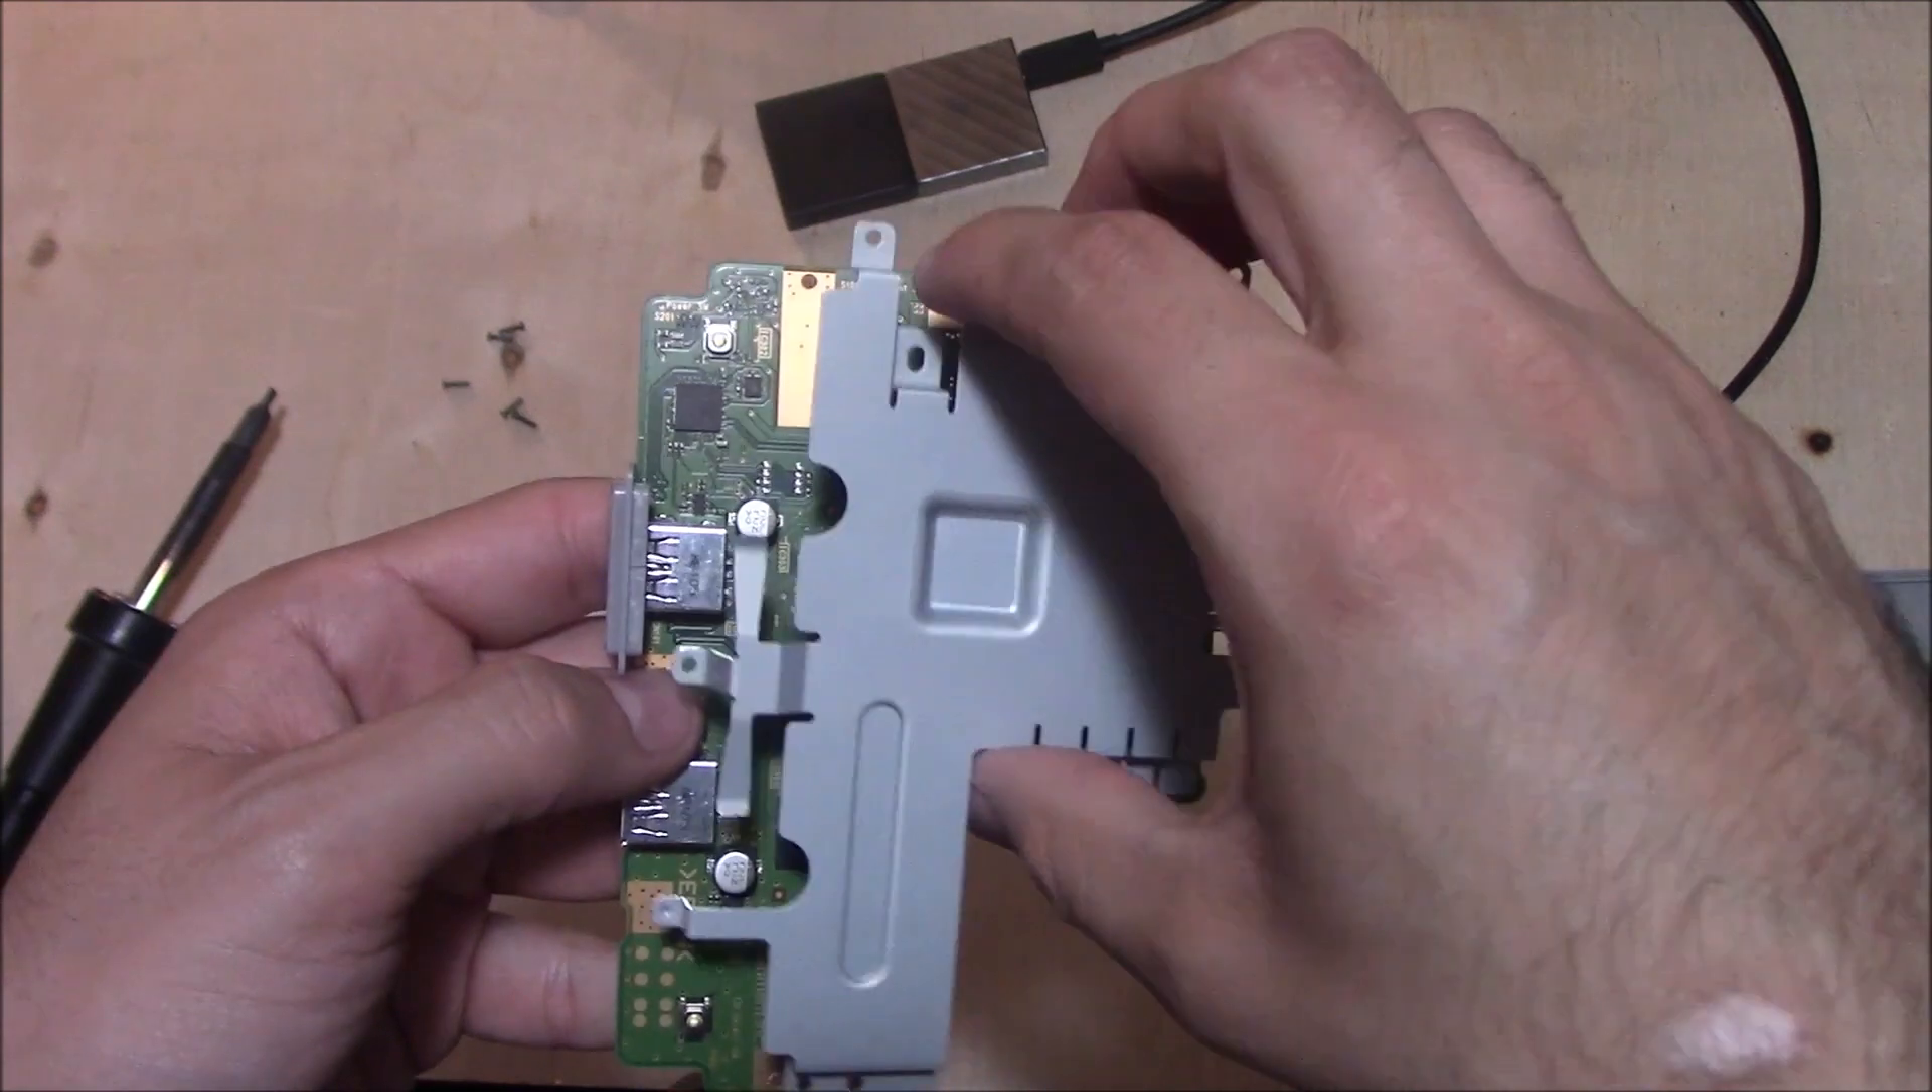And out comes the motherboard. Now, we still have this heat shield or heat sink.